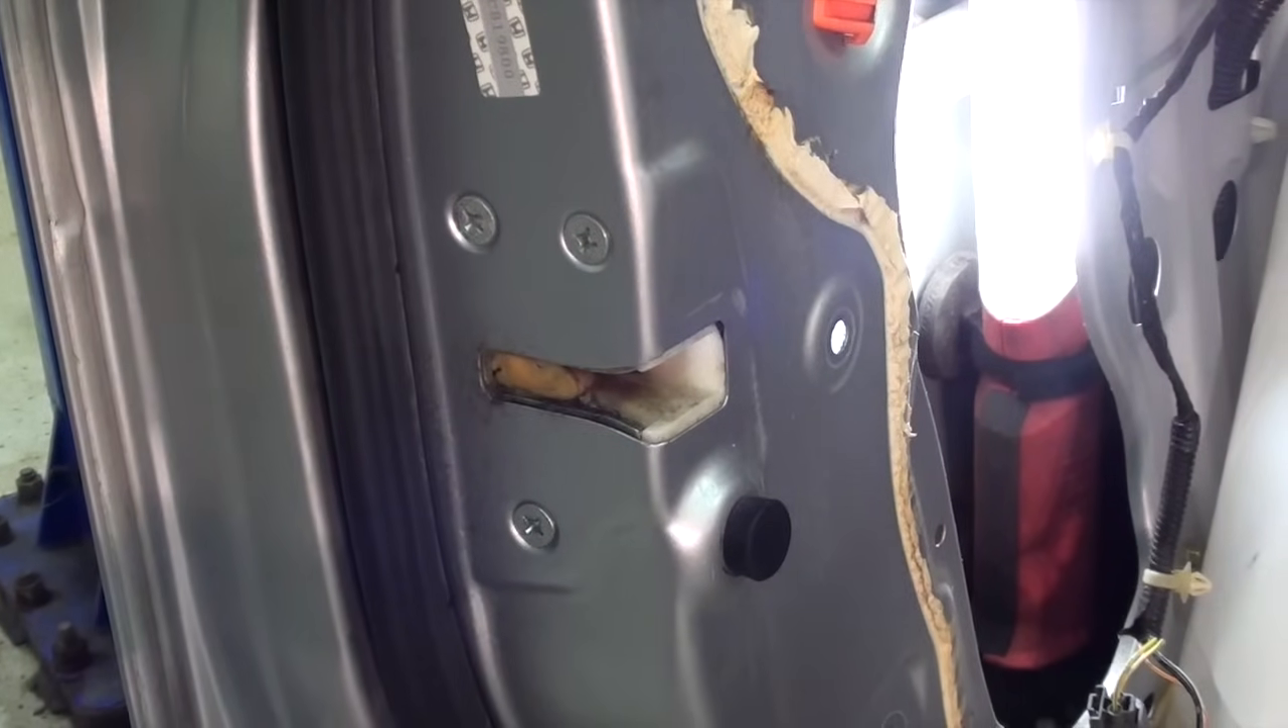Only three screws remaining to remove the latch.